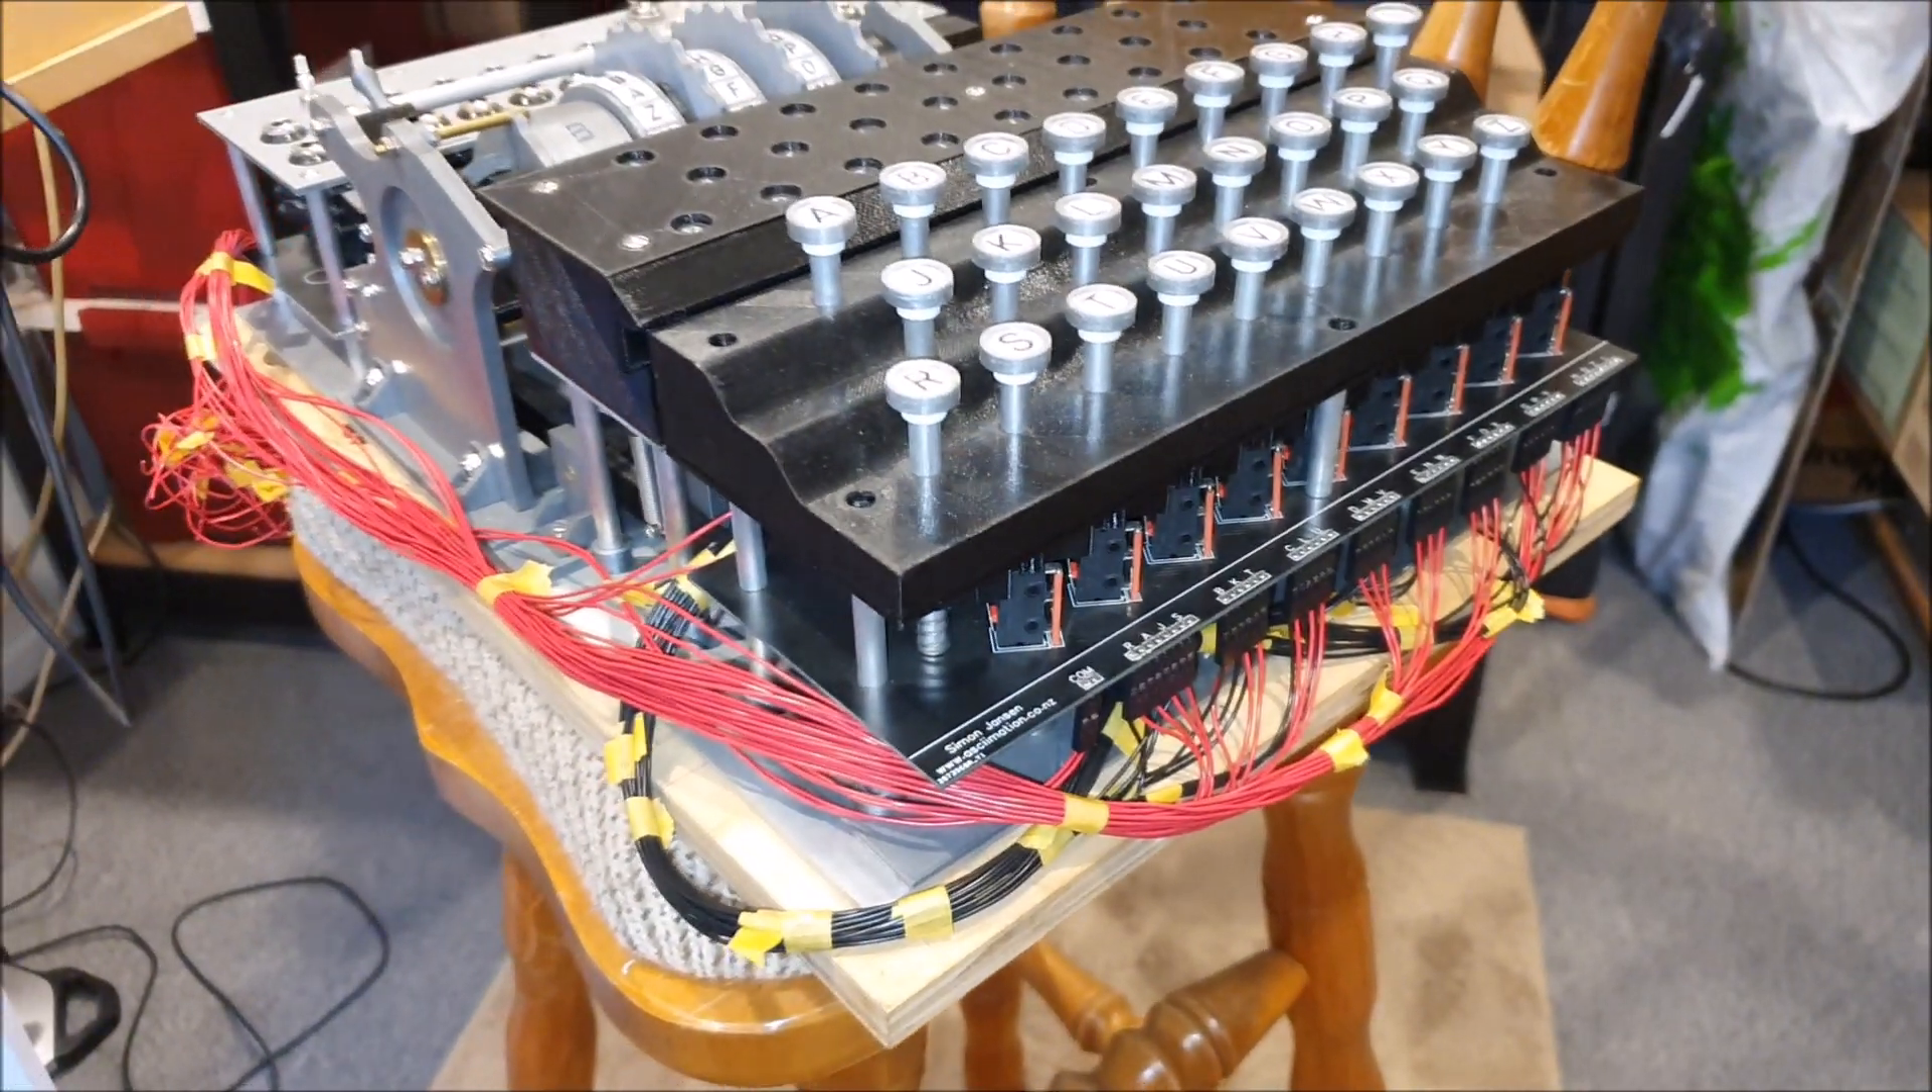This is where I've got up to tonight. I've done the wiring to the front here.